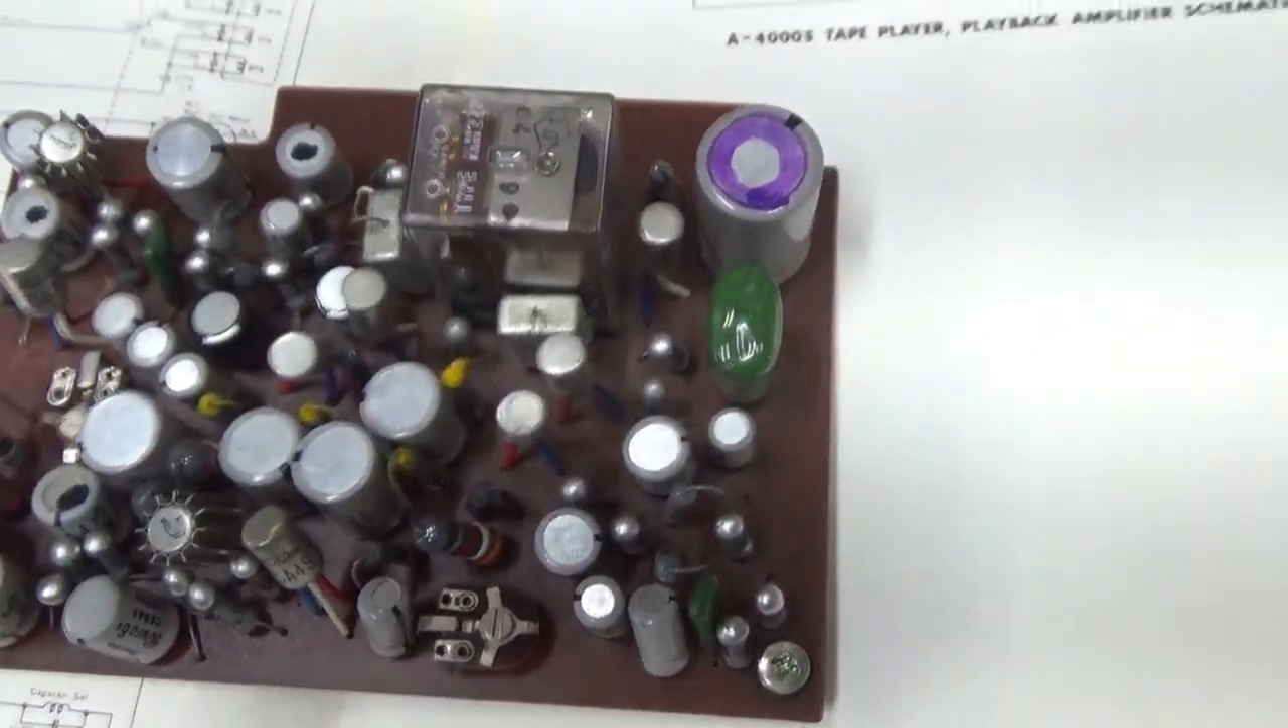Alright, I've got the, uh, tape, uh, playback amplifier pulled out here.